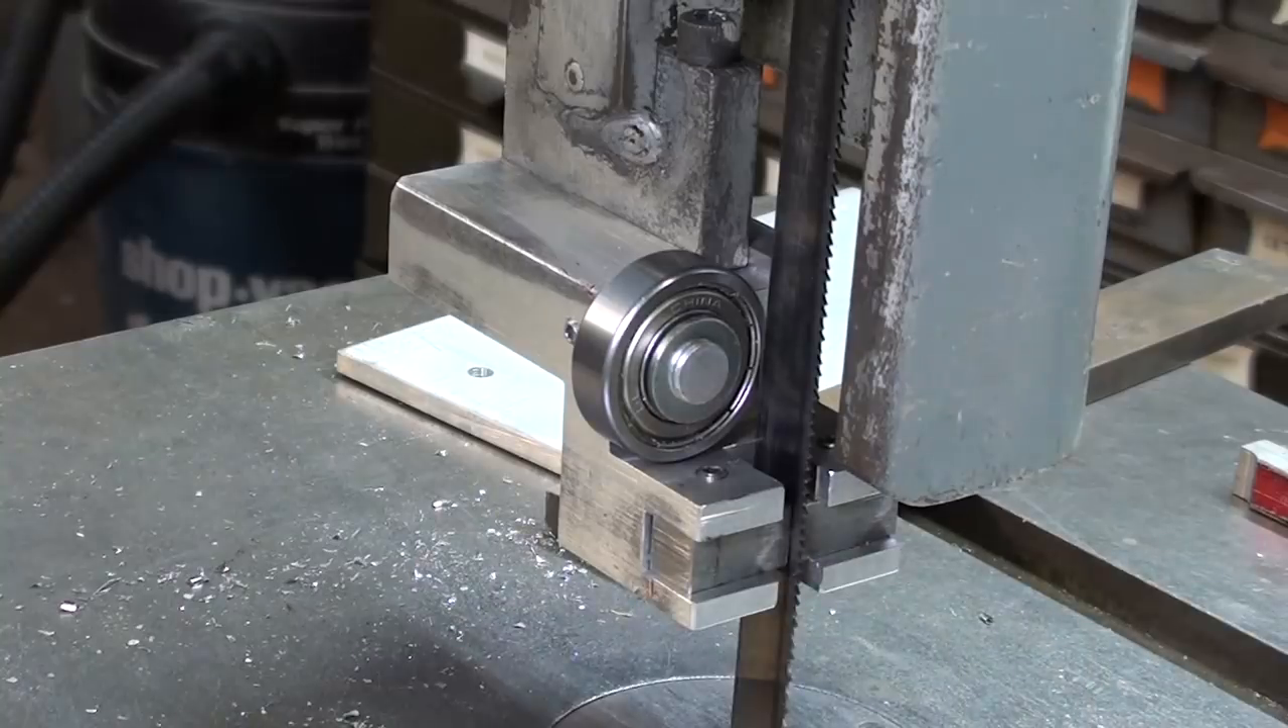The guide is mounted, and it looks pretty good.